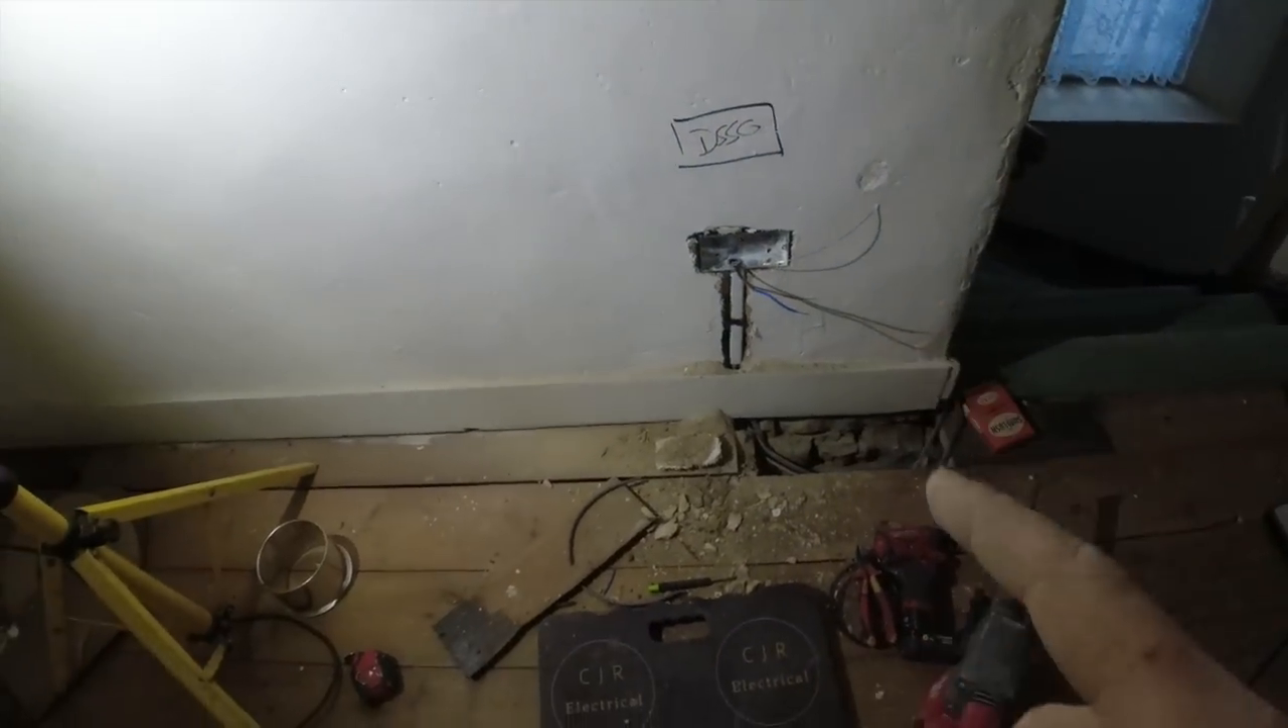Now i am just finishing off this socket in the hallway.